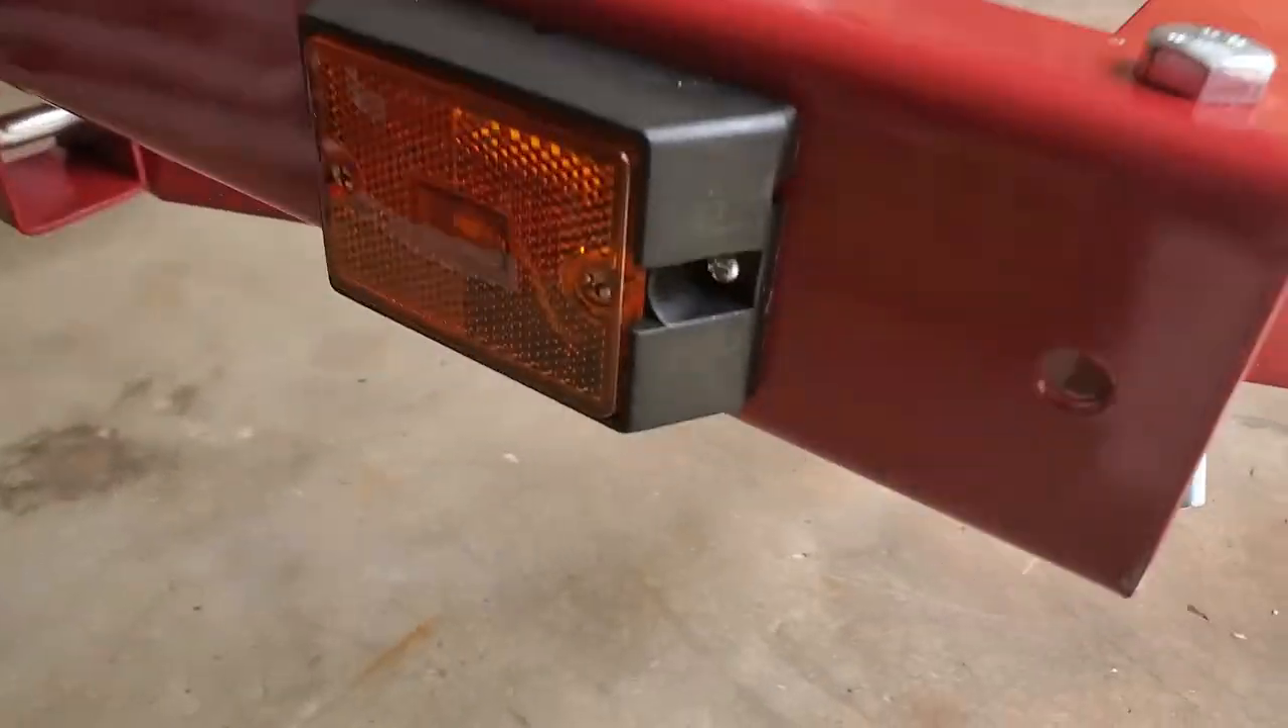We're done installing the front side markers and this is how it looks looks very nice and neat.